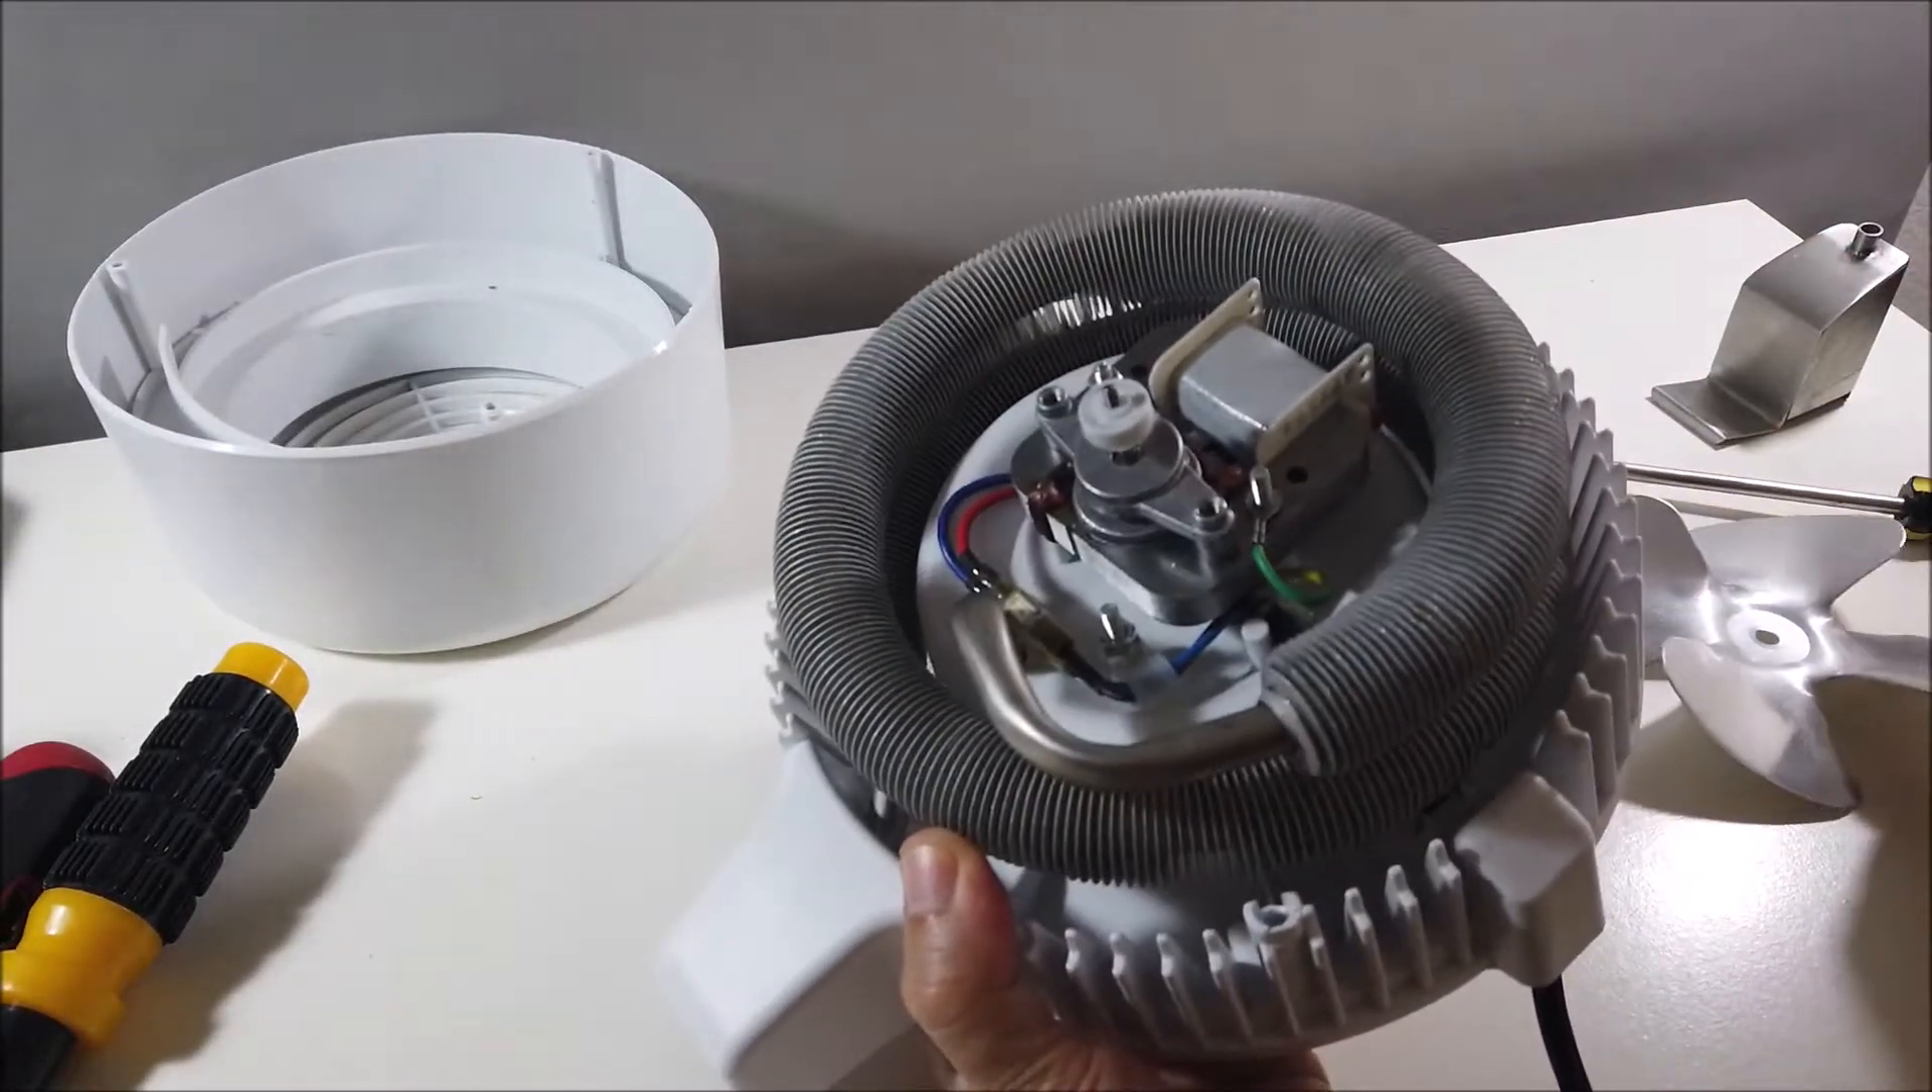And now, I took the fan off, the fan blades off.